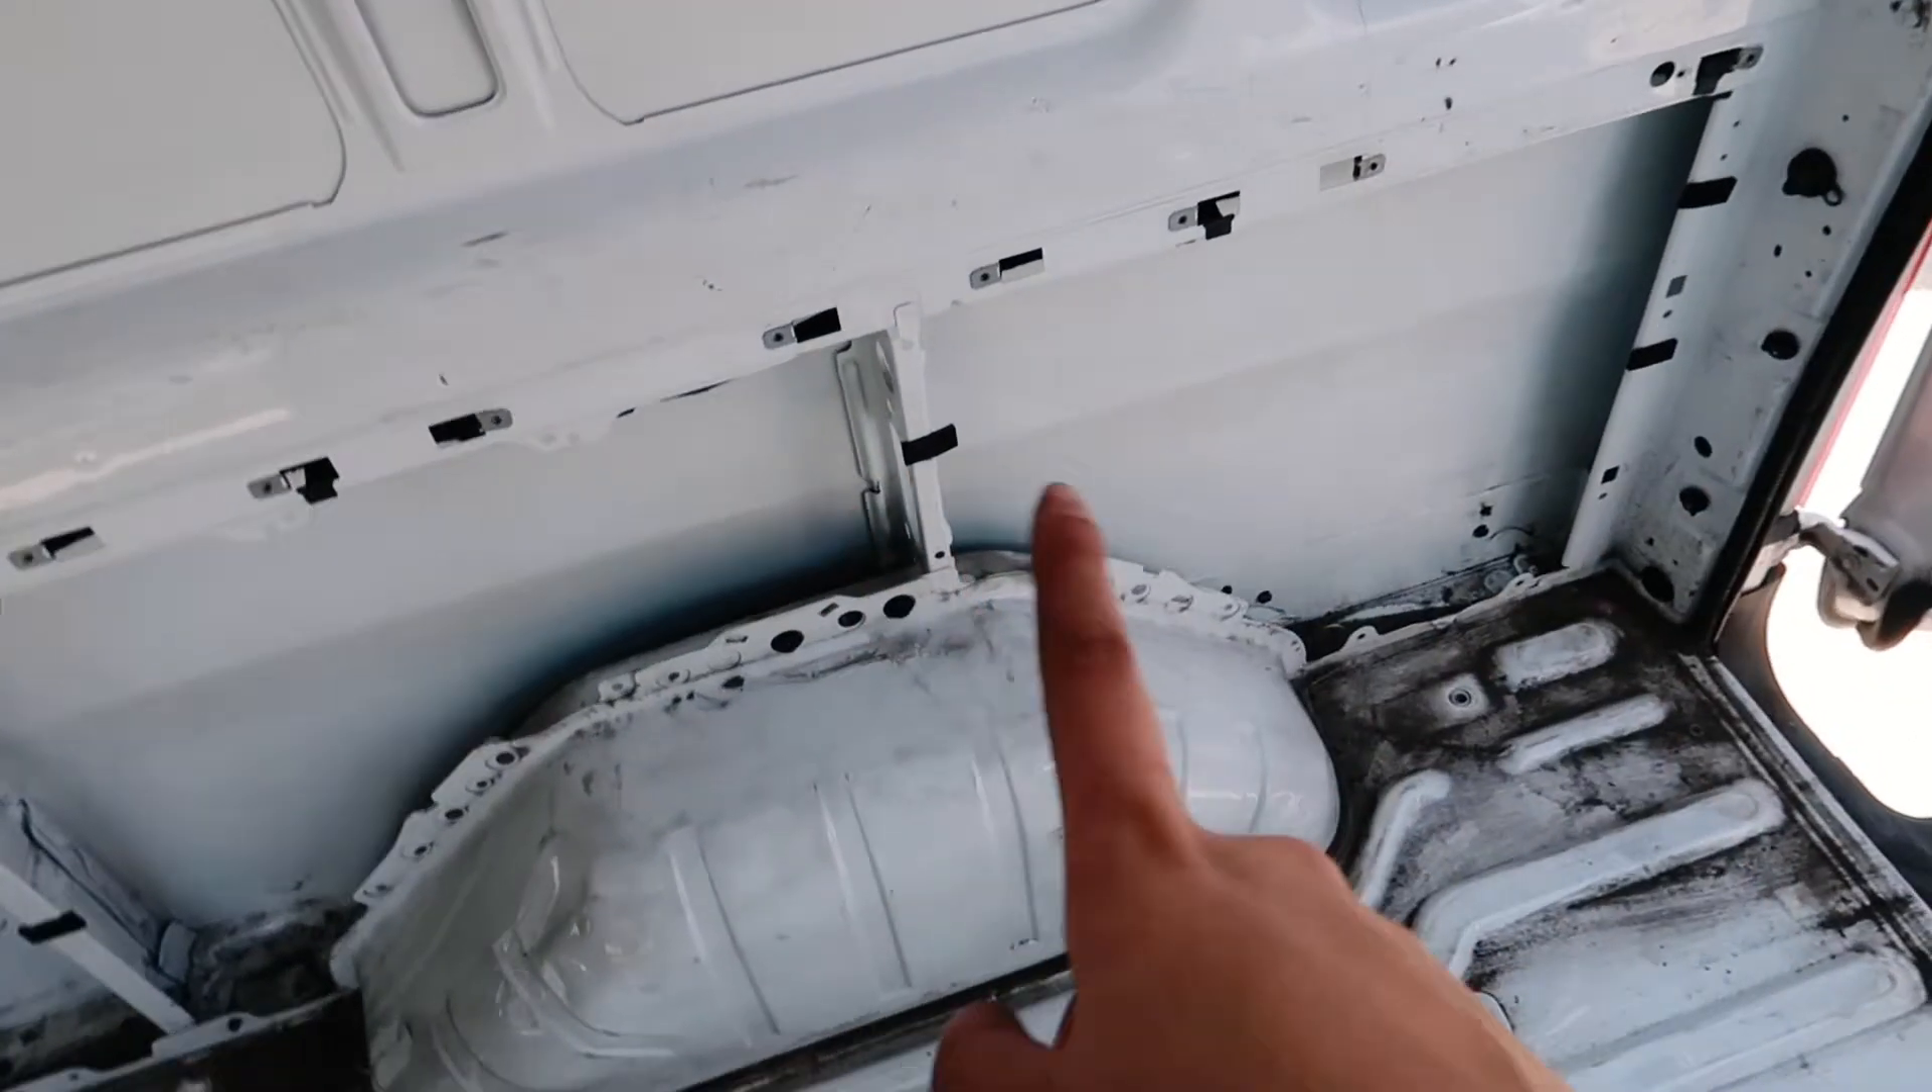I managed to get out the floor. I took off the little wood things that we had going on the wall.